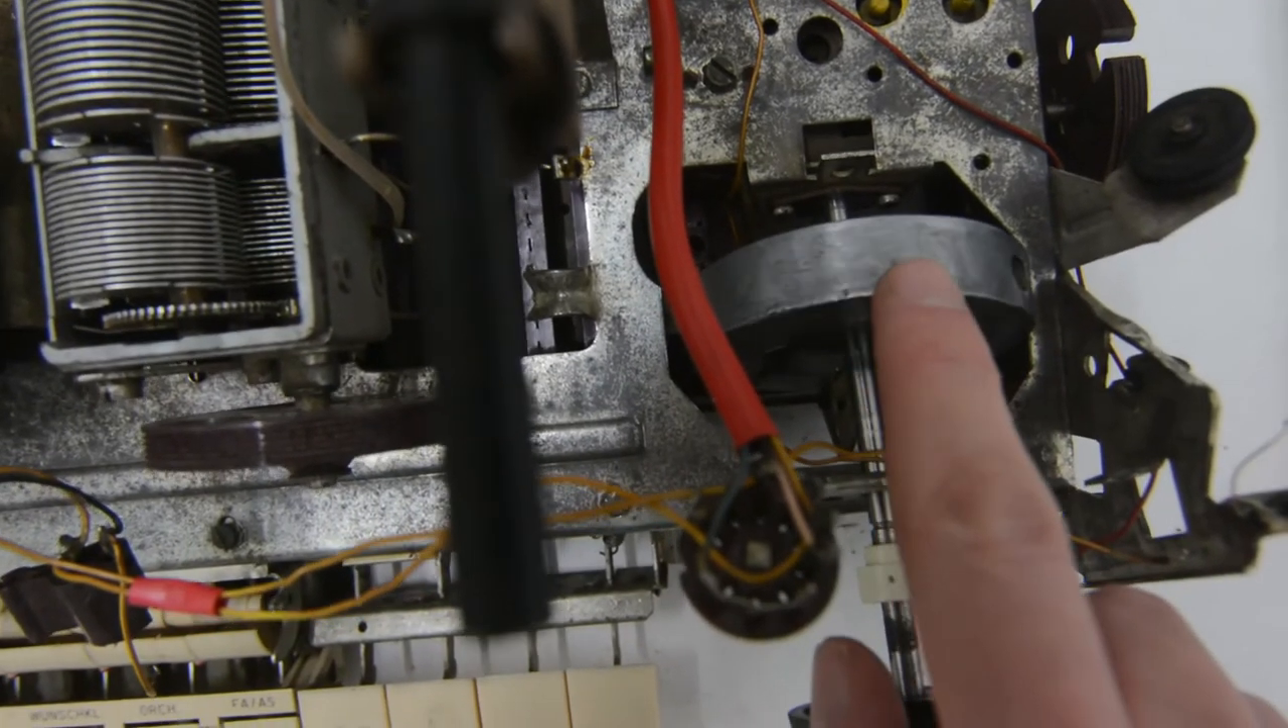That's how it looks when the flywheel is back in place.